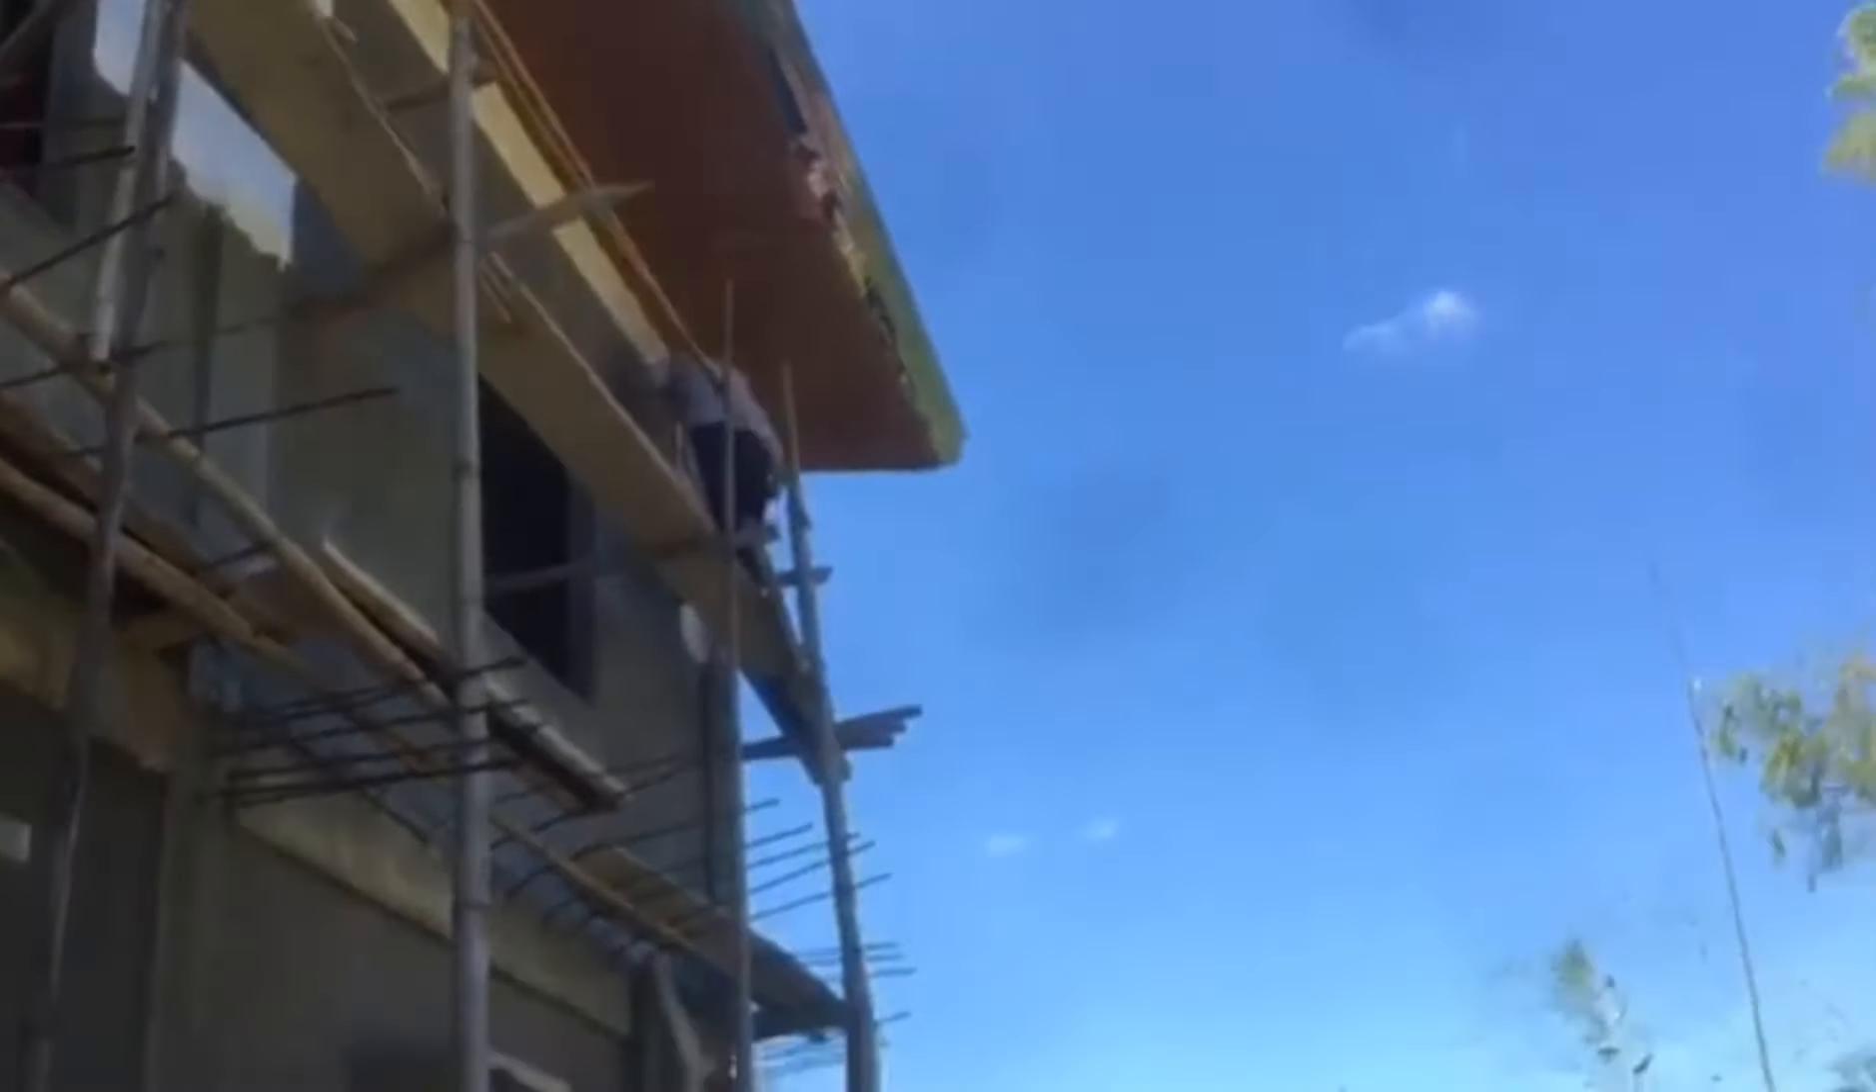So wala pa nga palang bintana na nakakabit dito sa bandang taas guys.